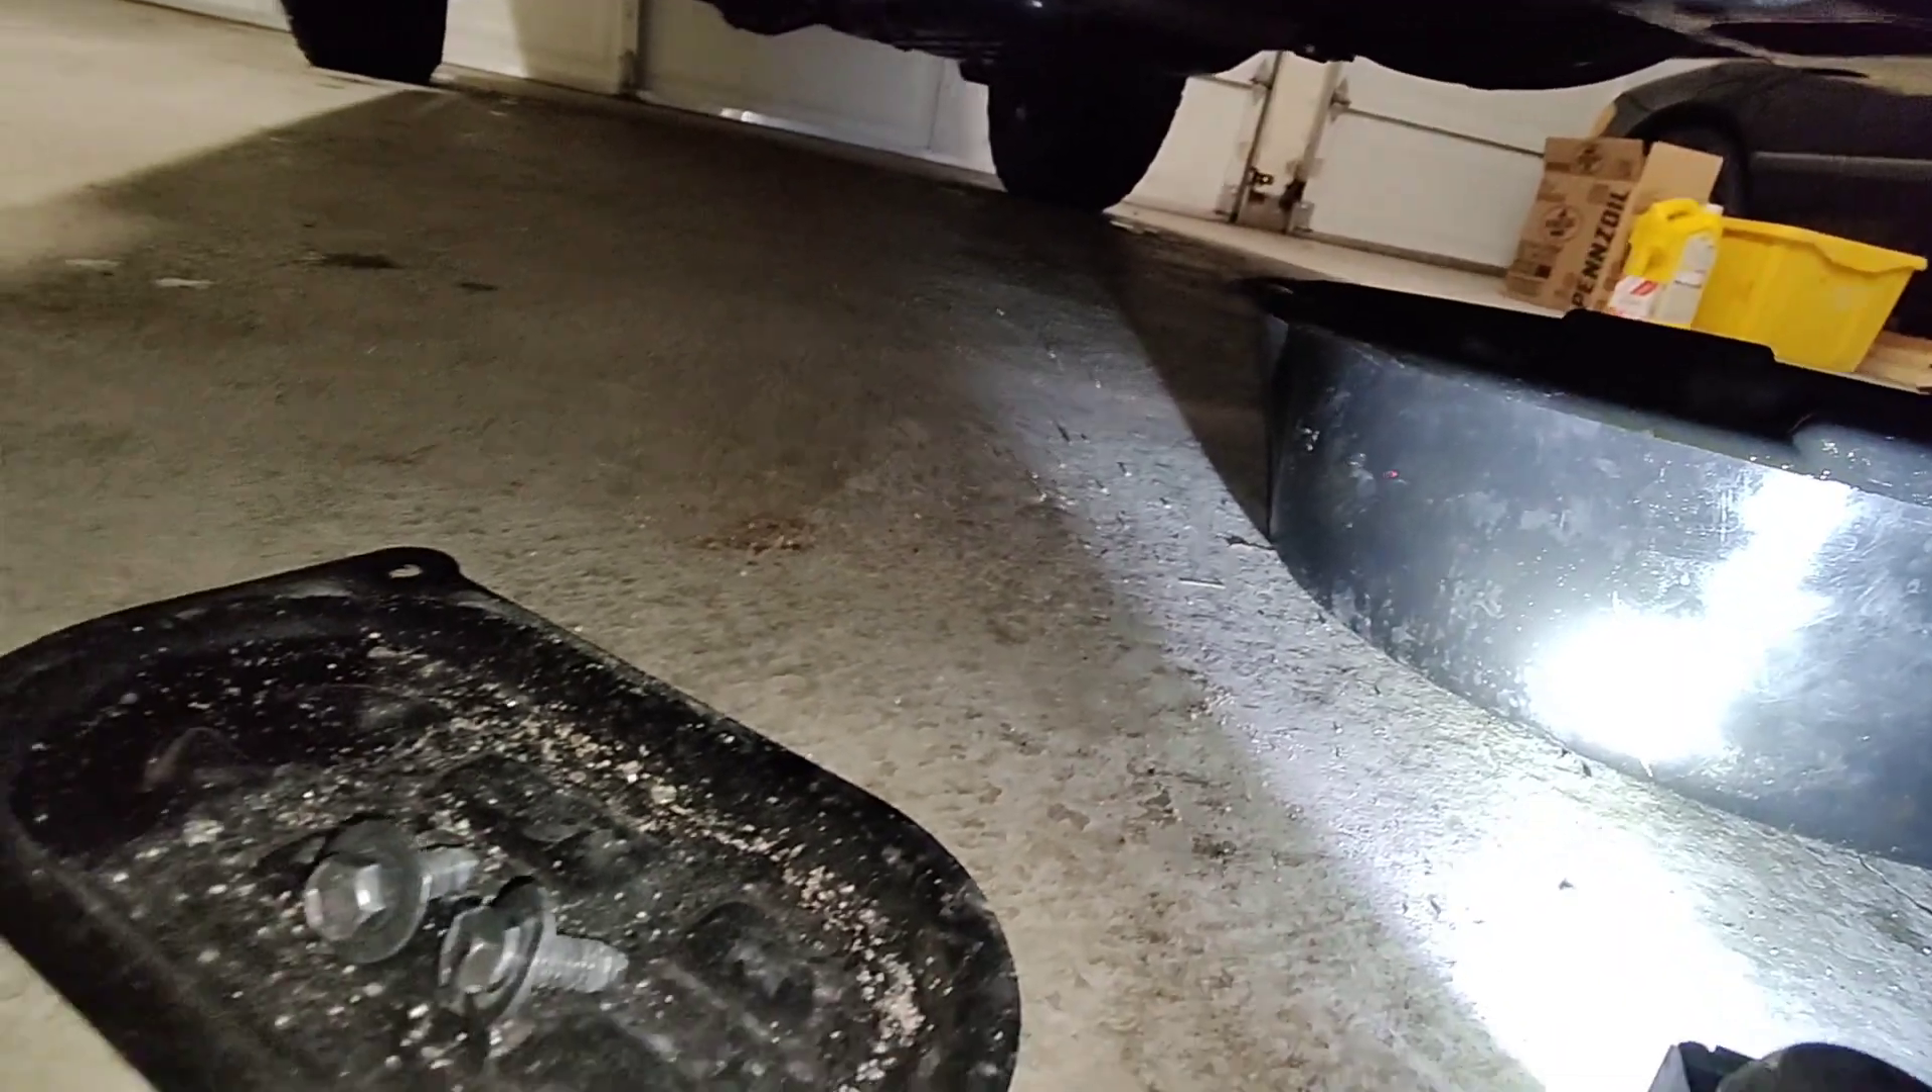So I took the cover off and it's got two 12mm bolts.